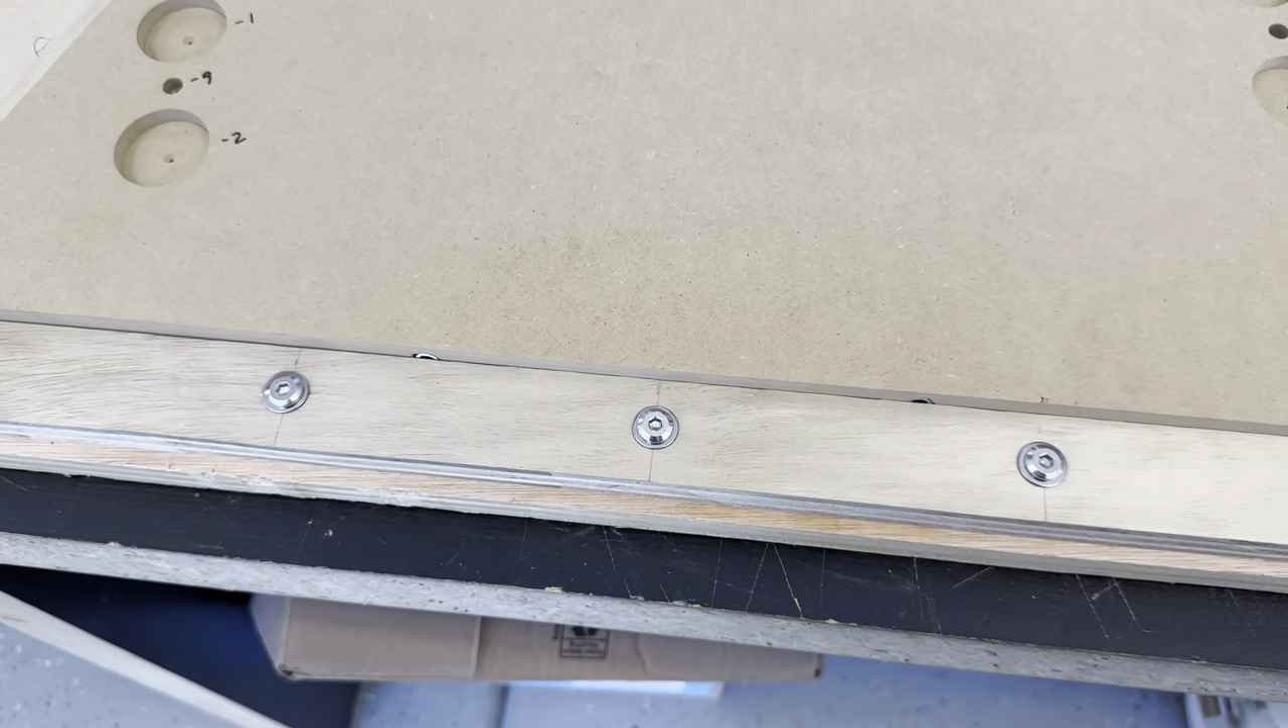First off, if you notice, I went ahead and added washers.